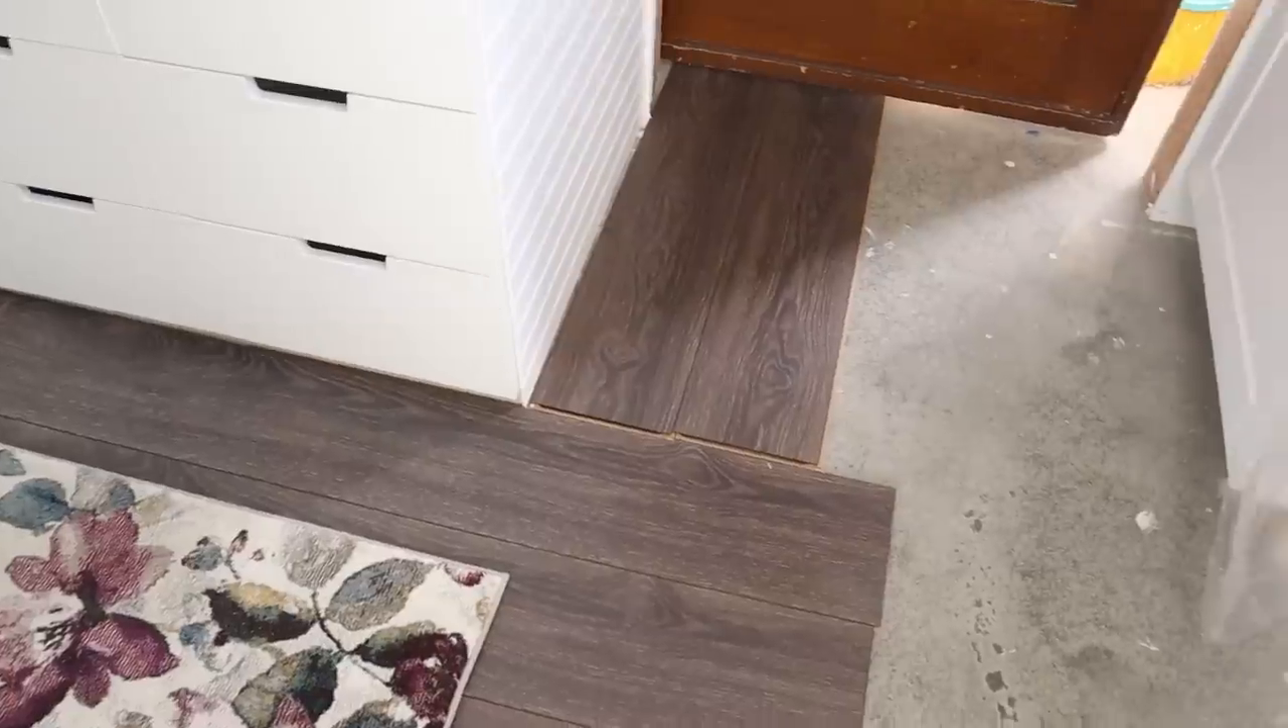Now i did go ahead and laid down some of the planks of the flooring that will eventually be going in here we still need to add that as well as the trim.